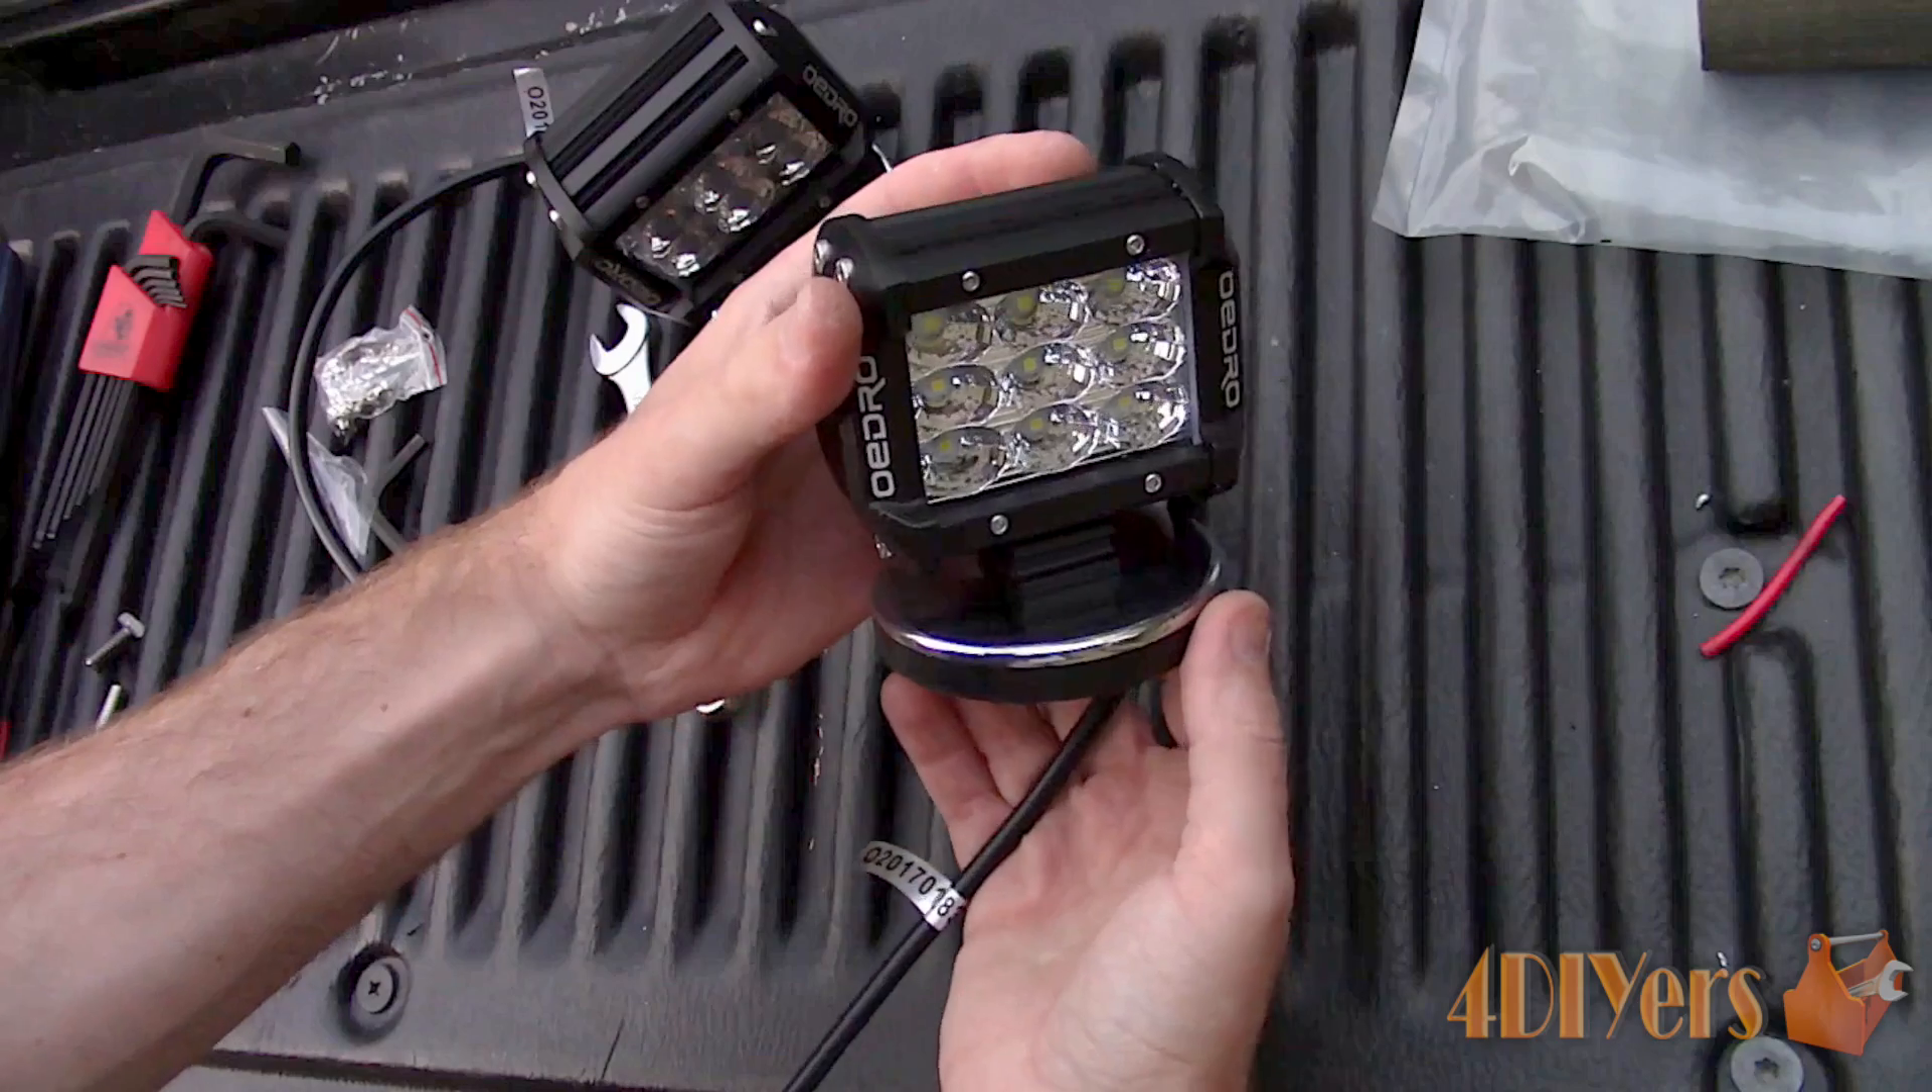Once the light and mounts are together this is what we have.